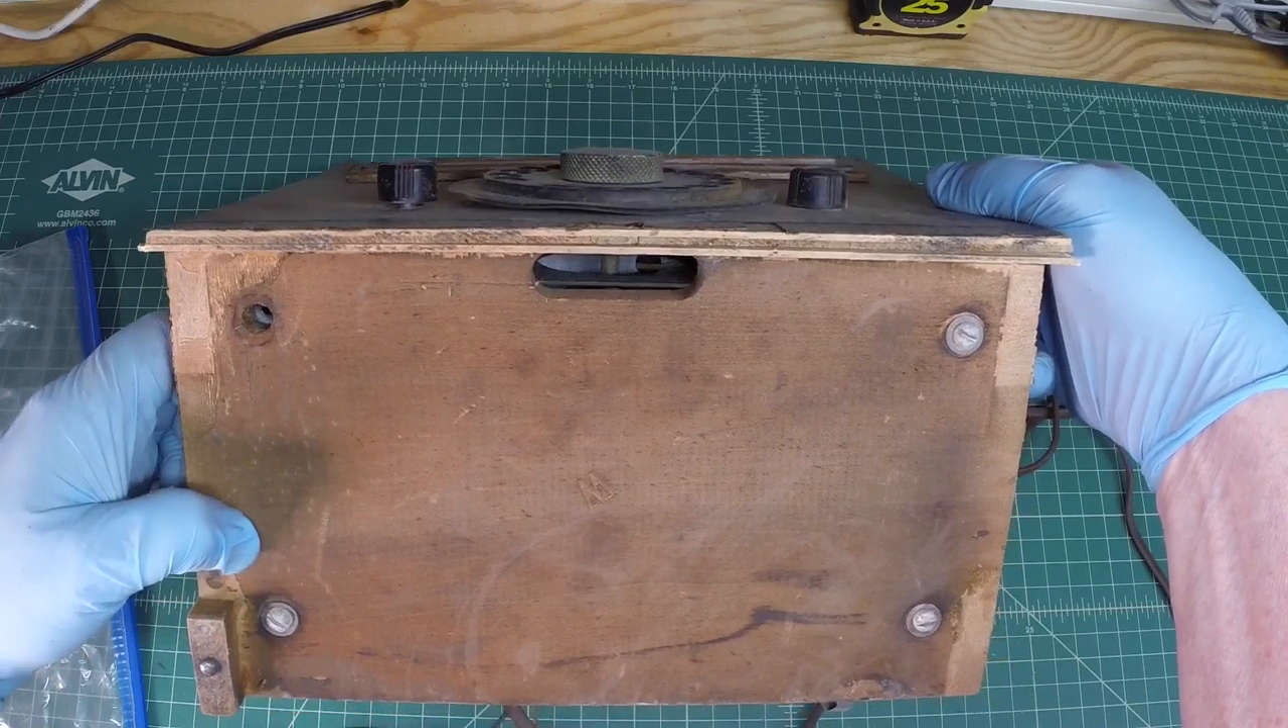I've got three fasteners there that are holding the chassis to what's left of the cabinet.